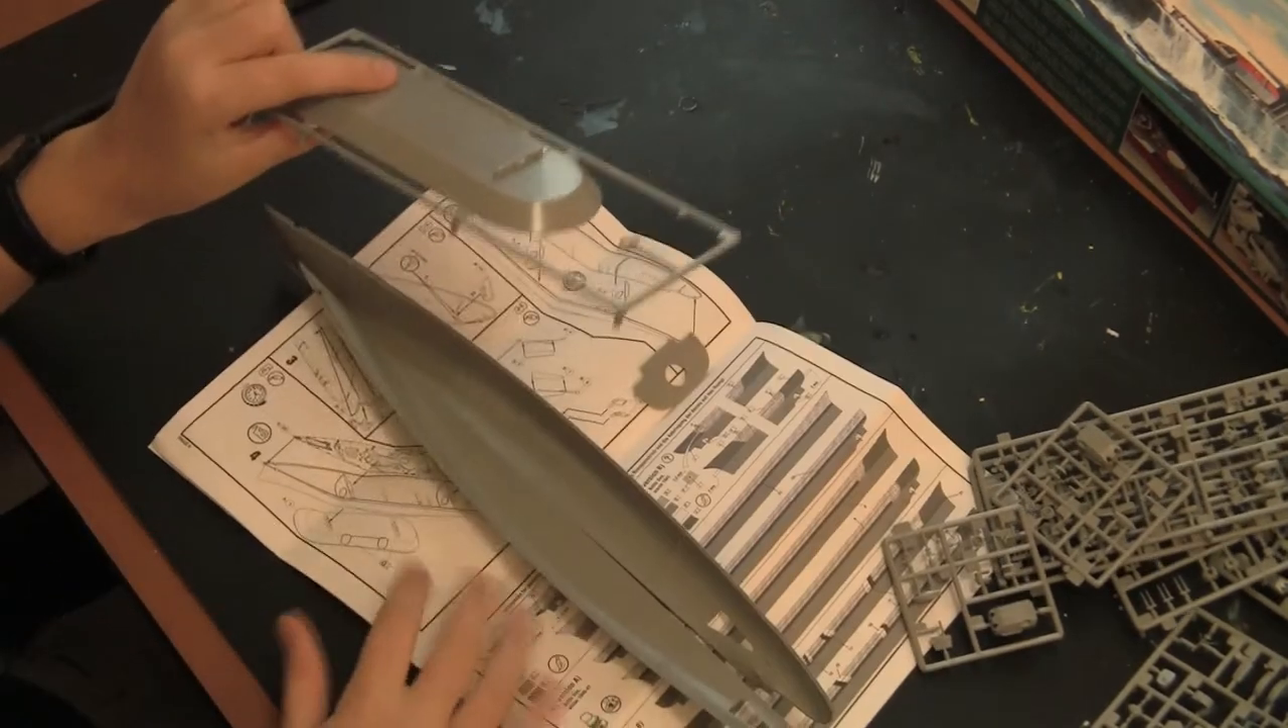Das ist hier der Ständer. Den werden wir auch noch anbauen. Ja, aber jetzt noch nicht sofort.